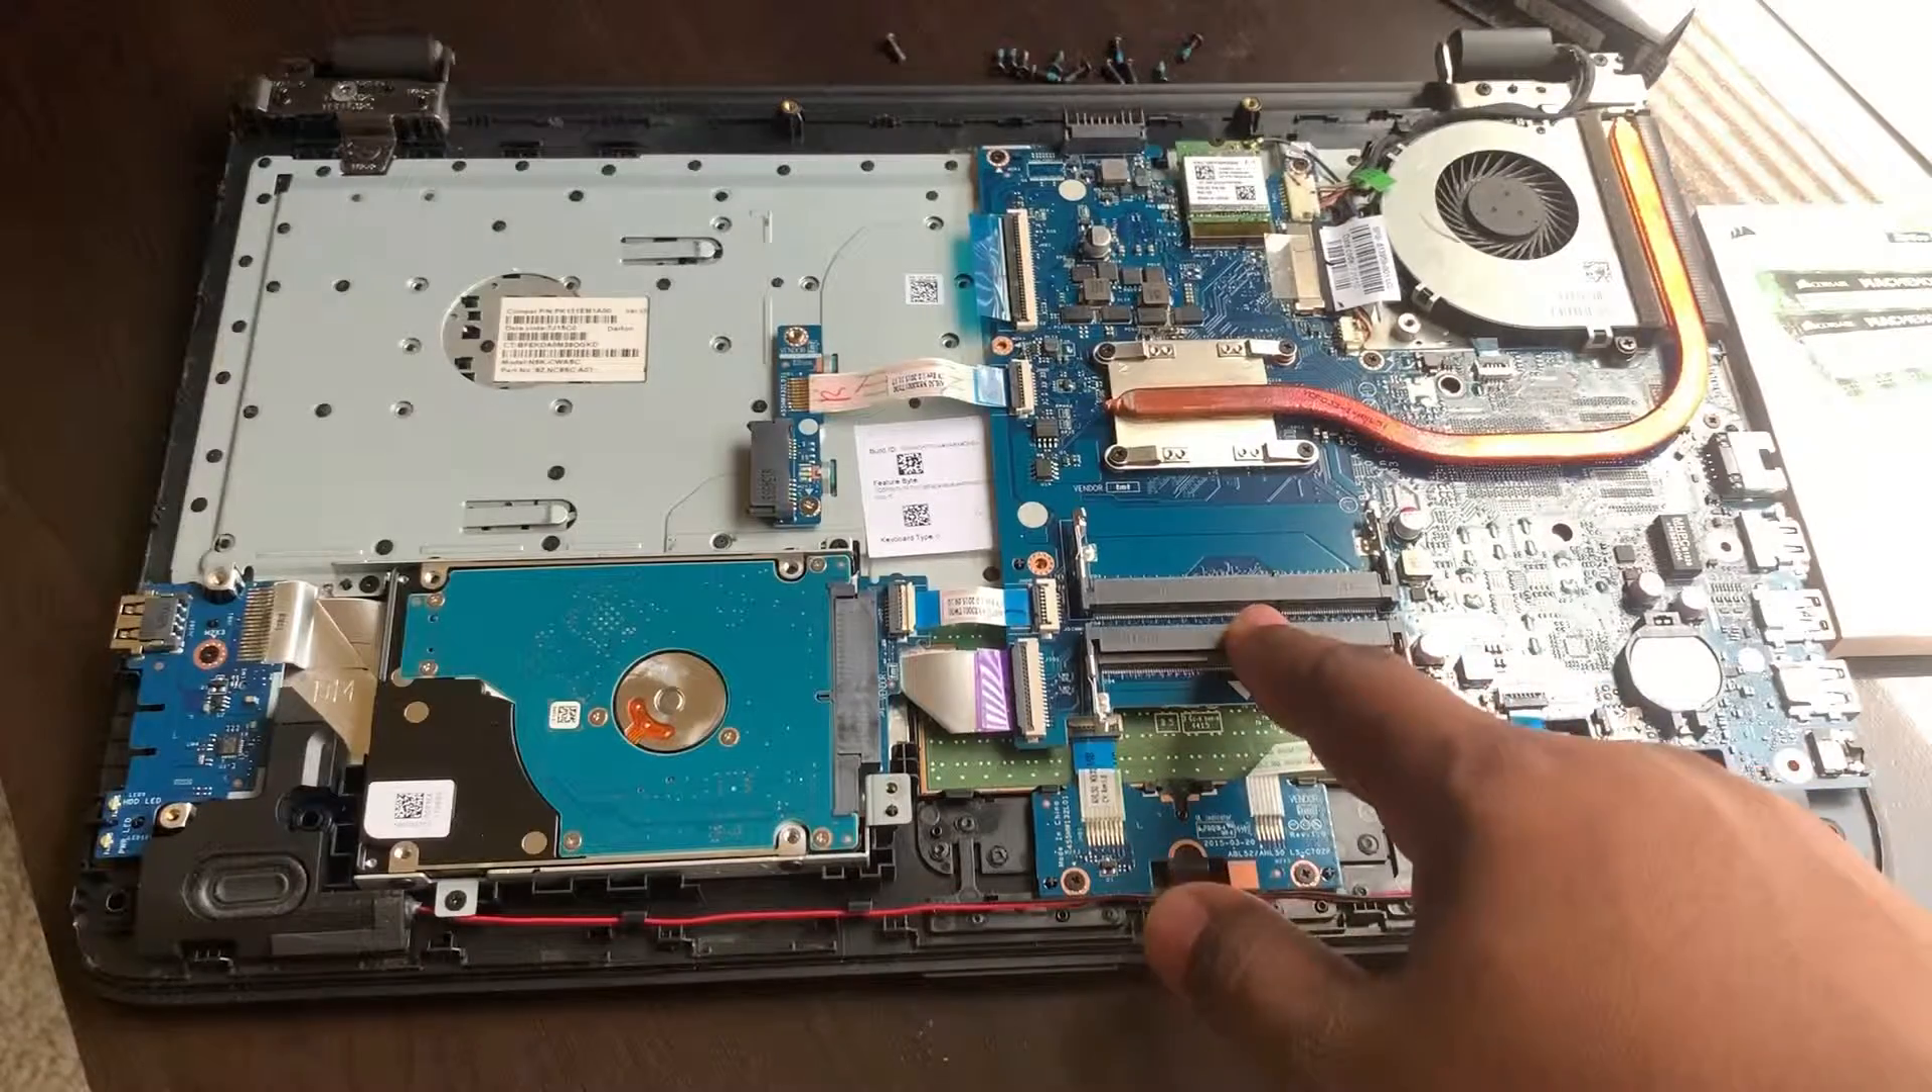You can see i already have the ram out.